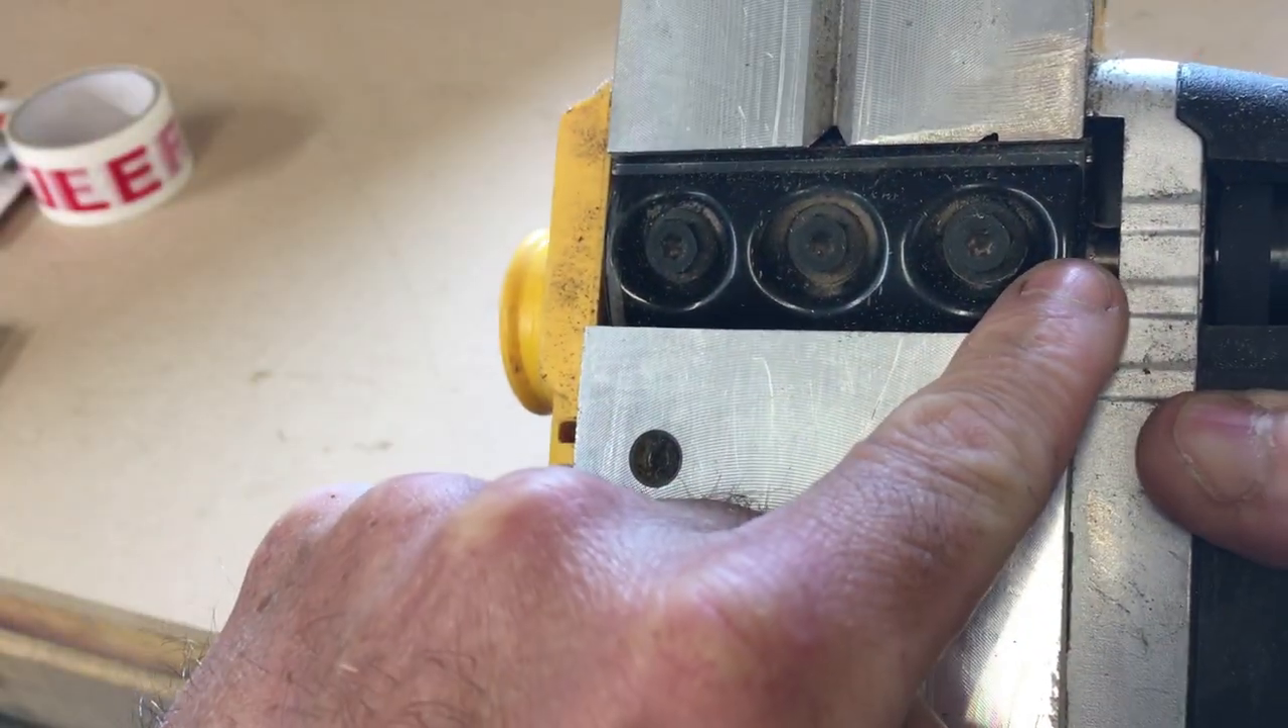I'll just see if I can rotate that and you can see there's the three screws that need to be undone.